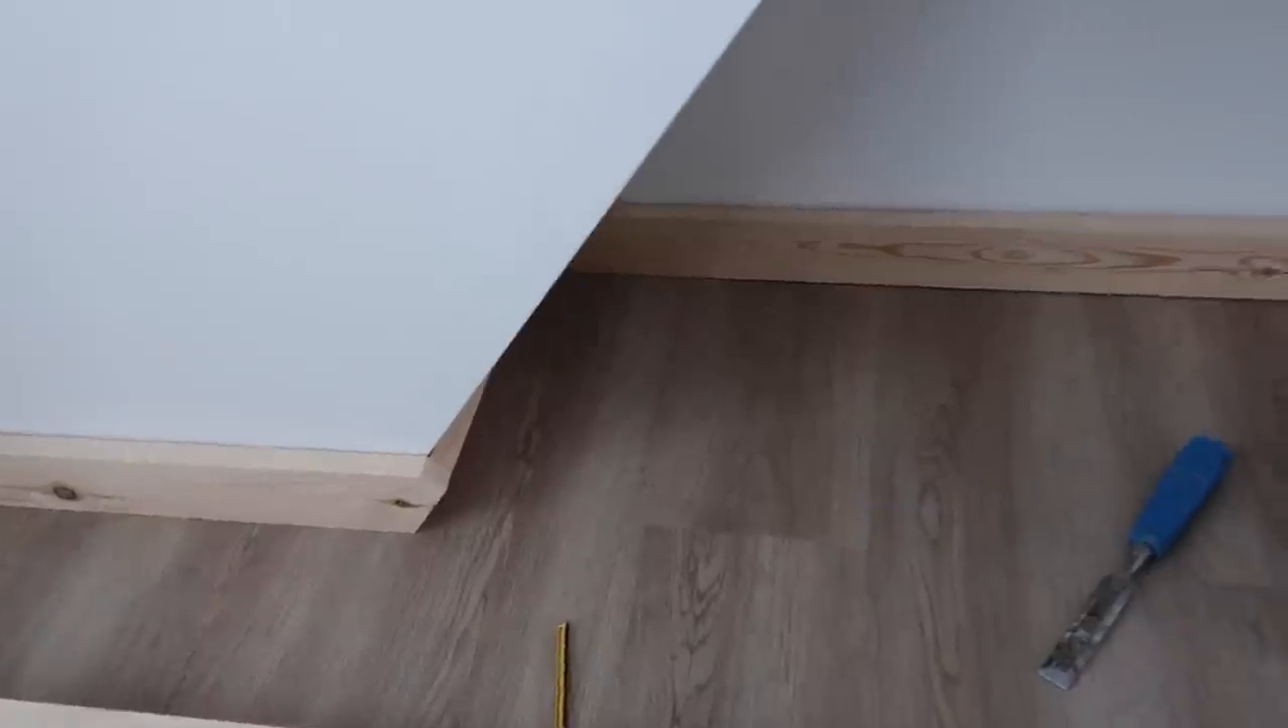The skirting board will be painted white of course so yeah that's just being fitted at the moment.